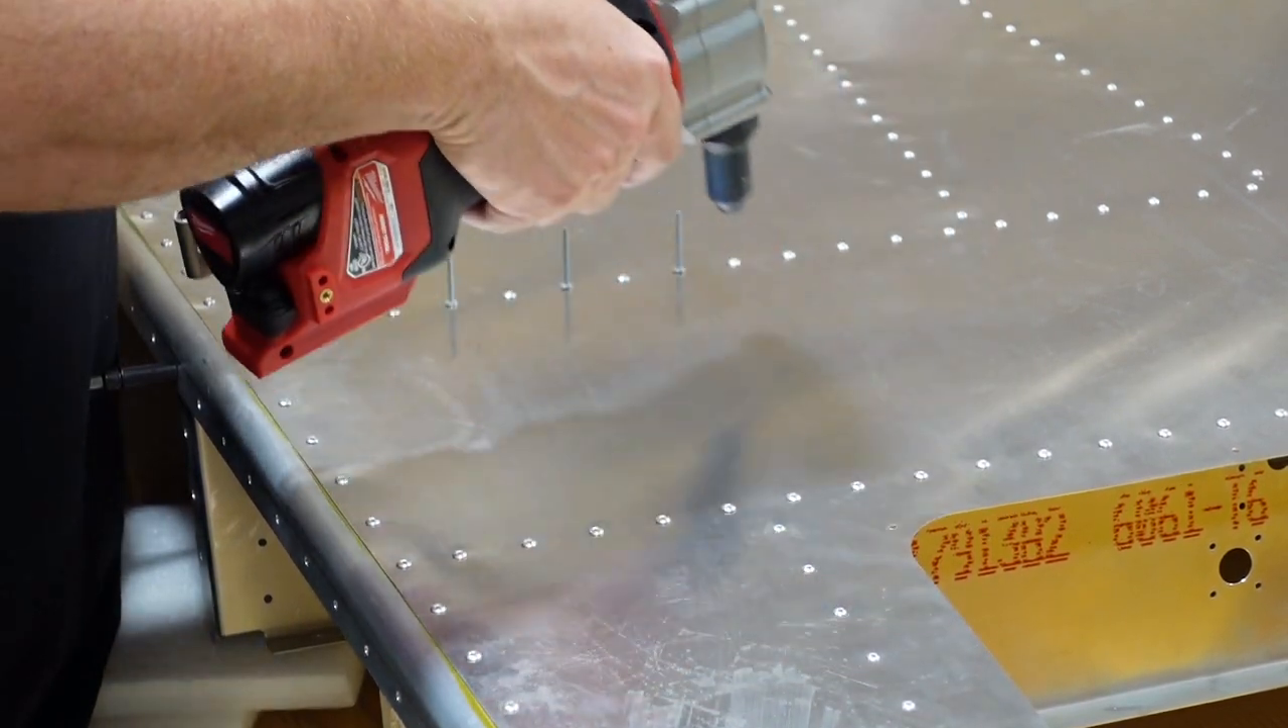So again here we're just finishing up some riveting on the bottom skin.